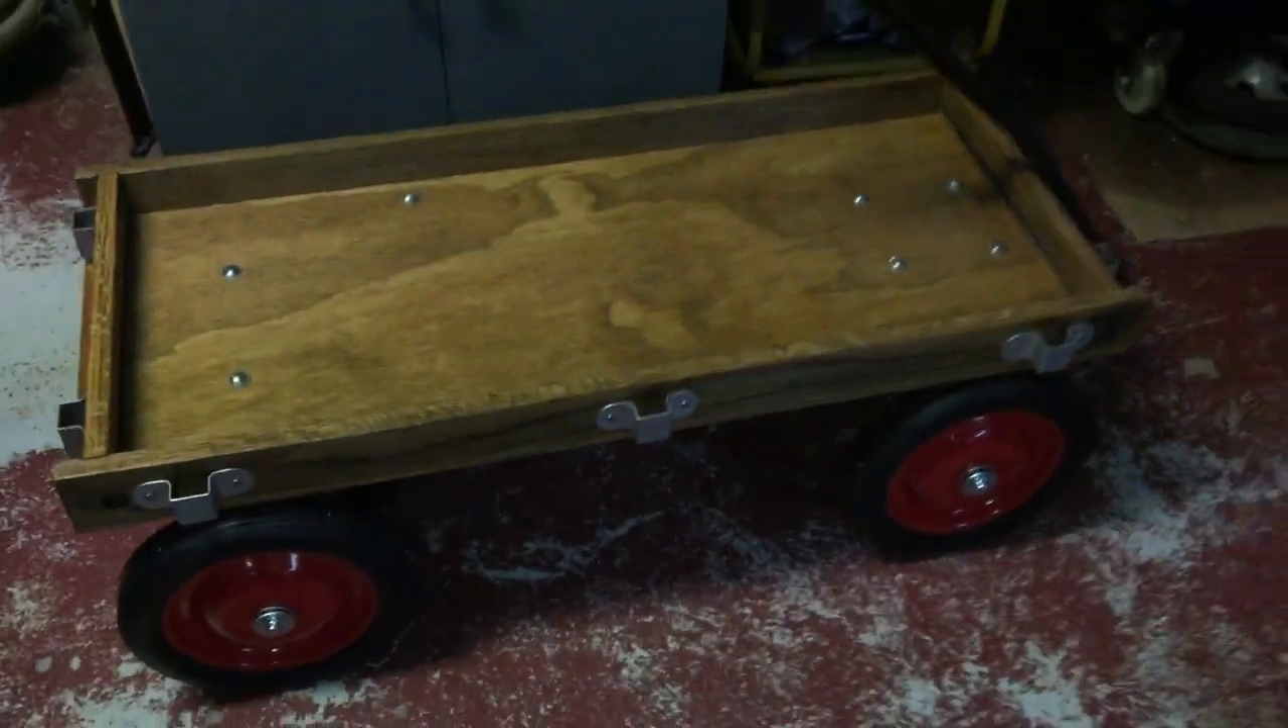So at this point the hardware and the wheels are mounted to the bed.